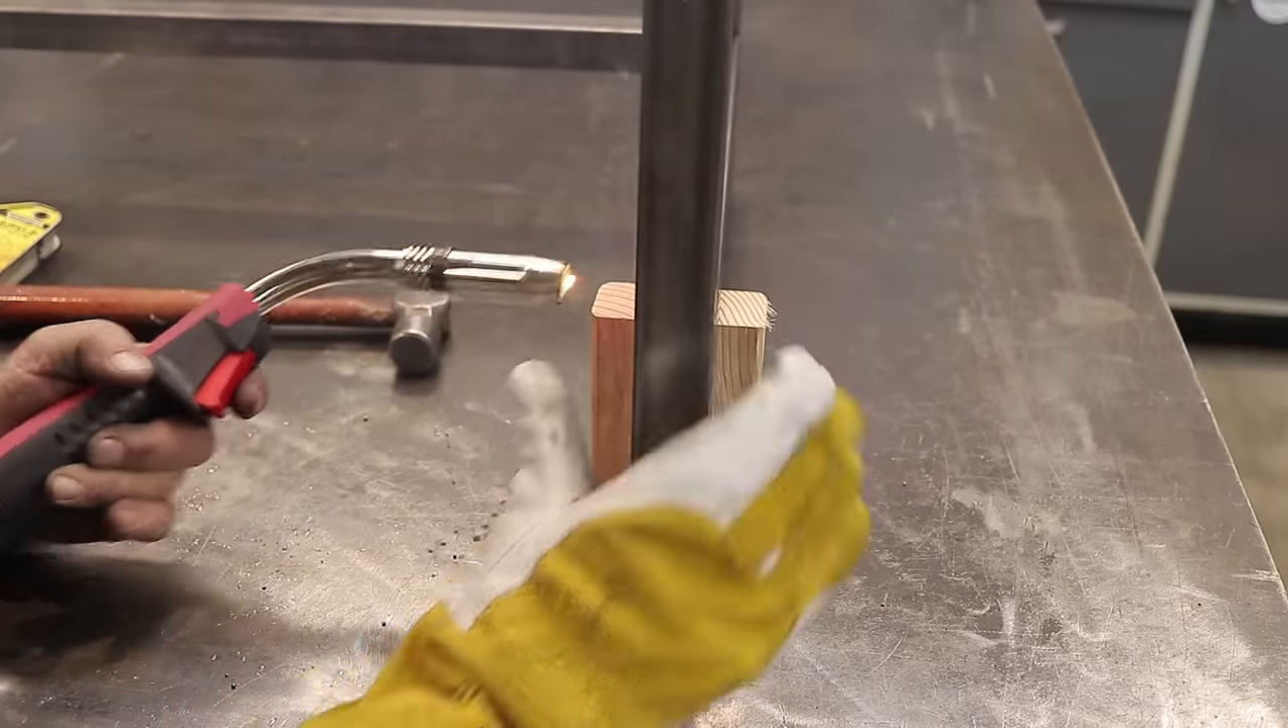I got things shored up with a piece of 2x4 right there.